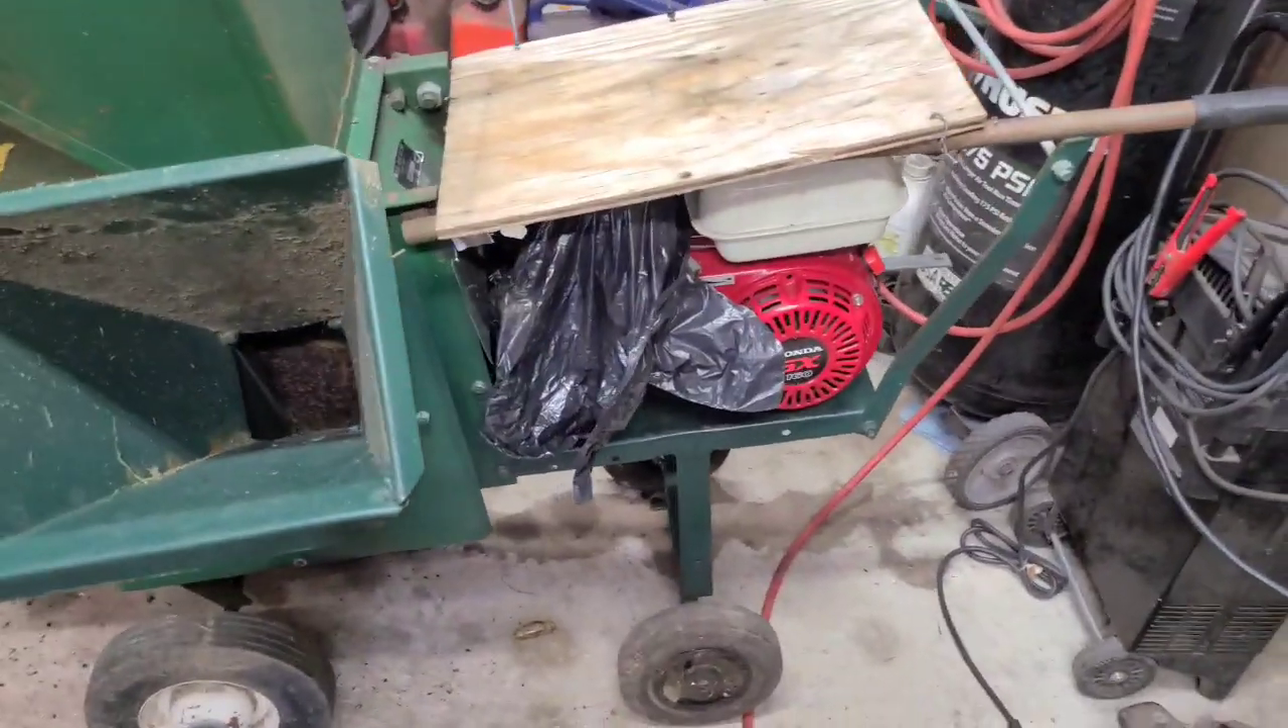We got the board back on top.